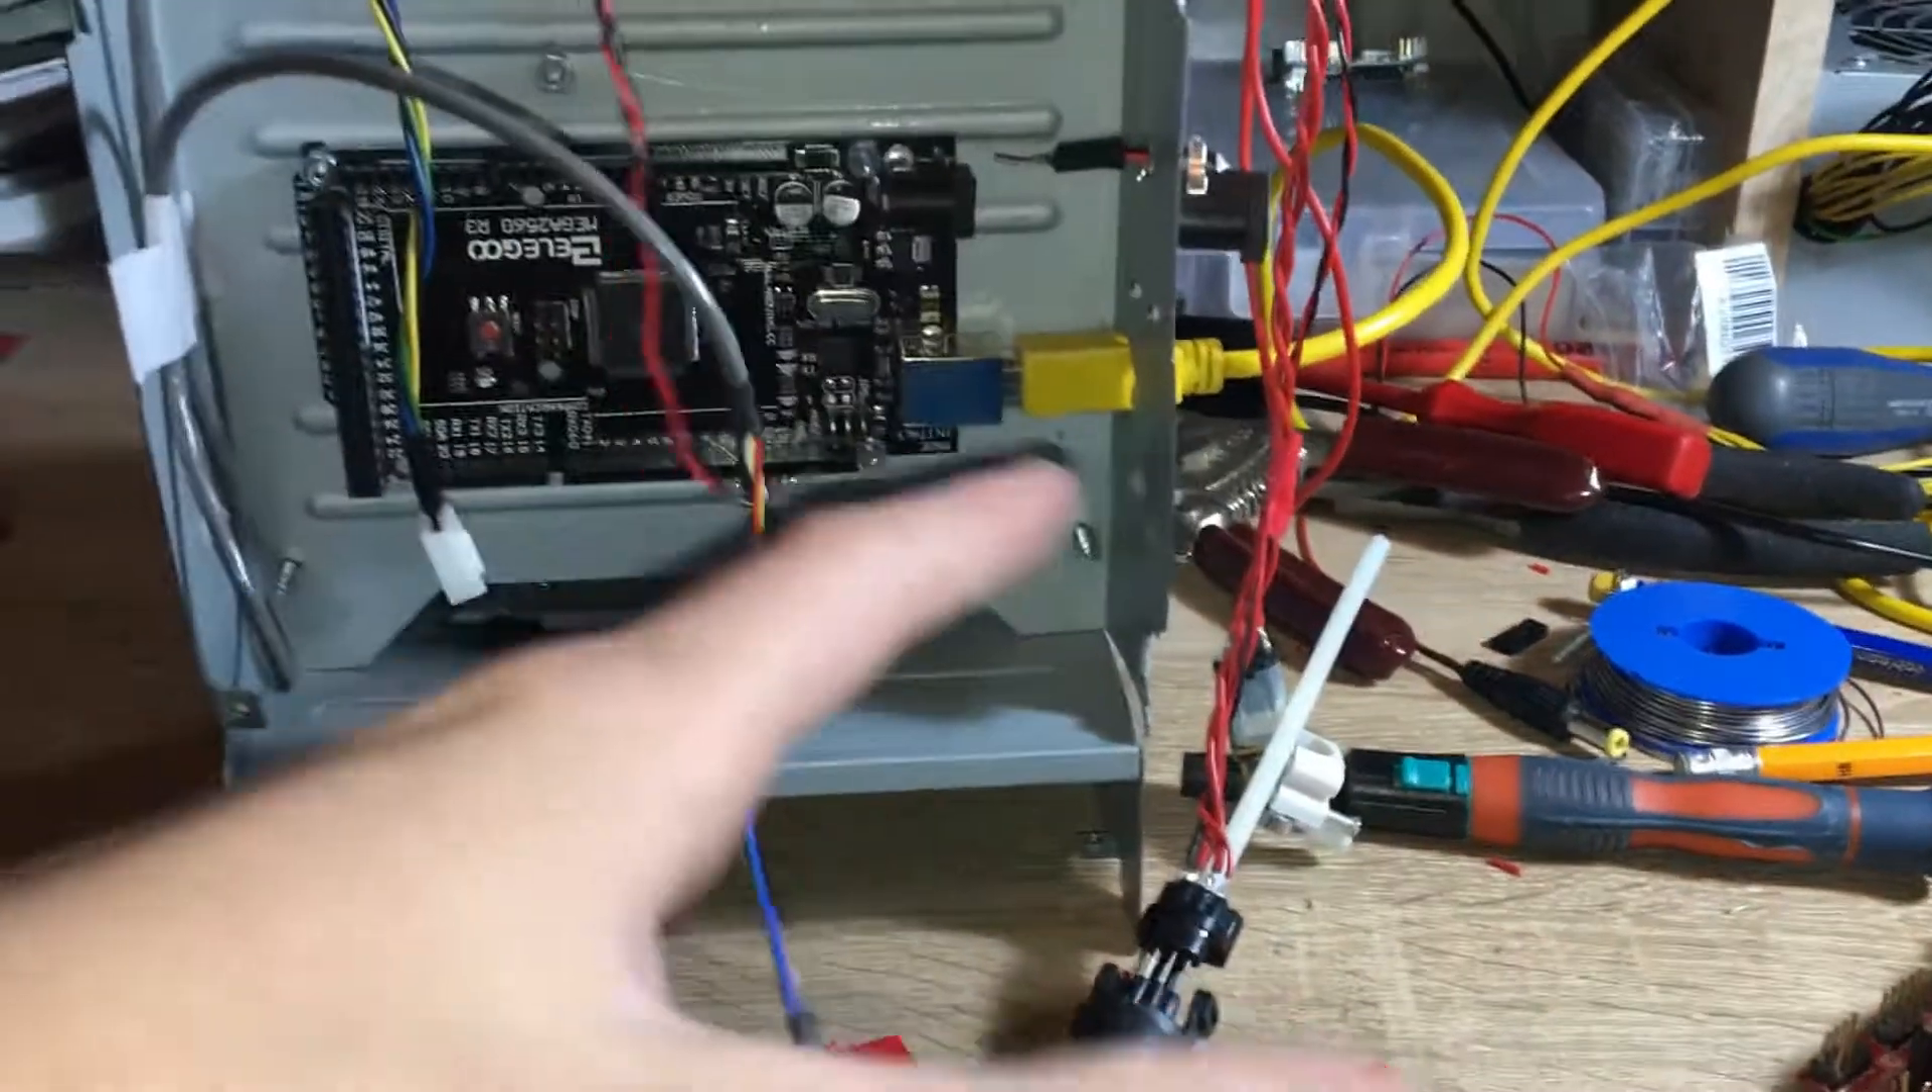Before the Arduino was just hanging attached to these wires, but now I've mounted them on.